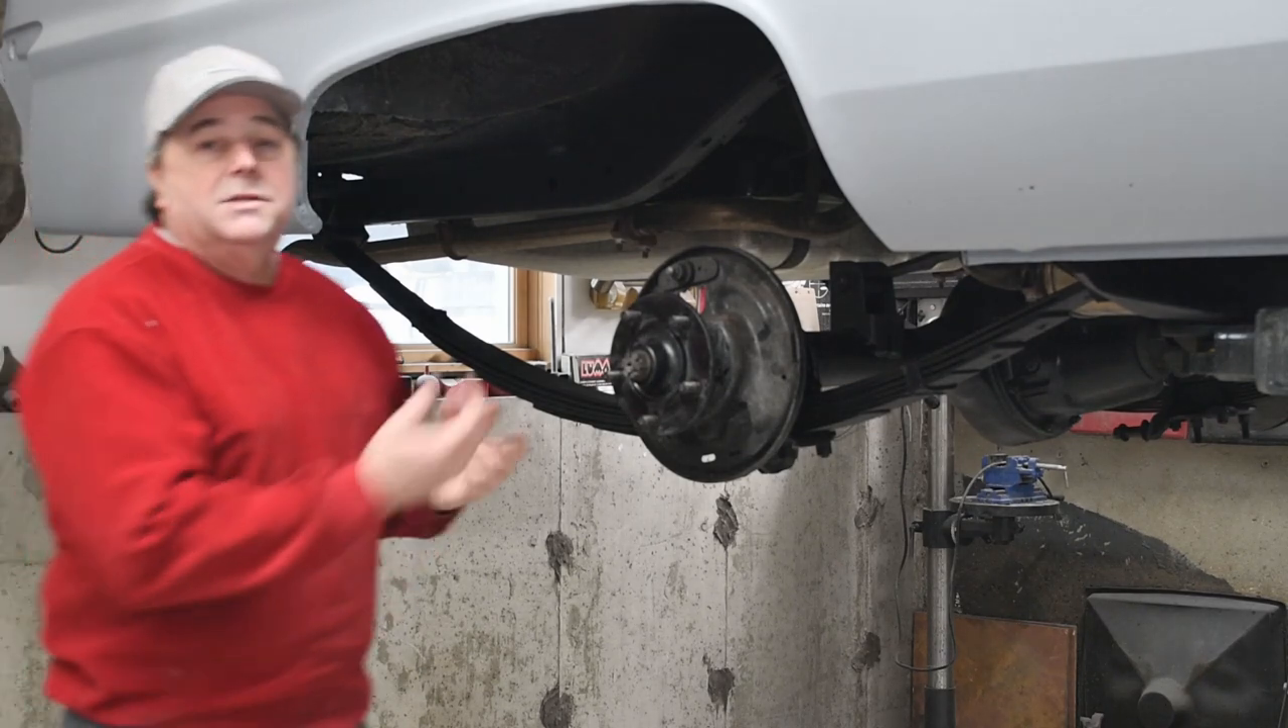You'll notice my backing plate has no brakes on it because I've already taken the brakes off.